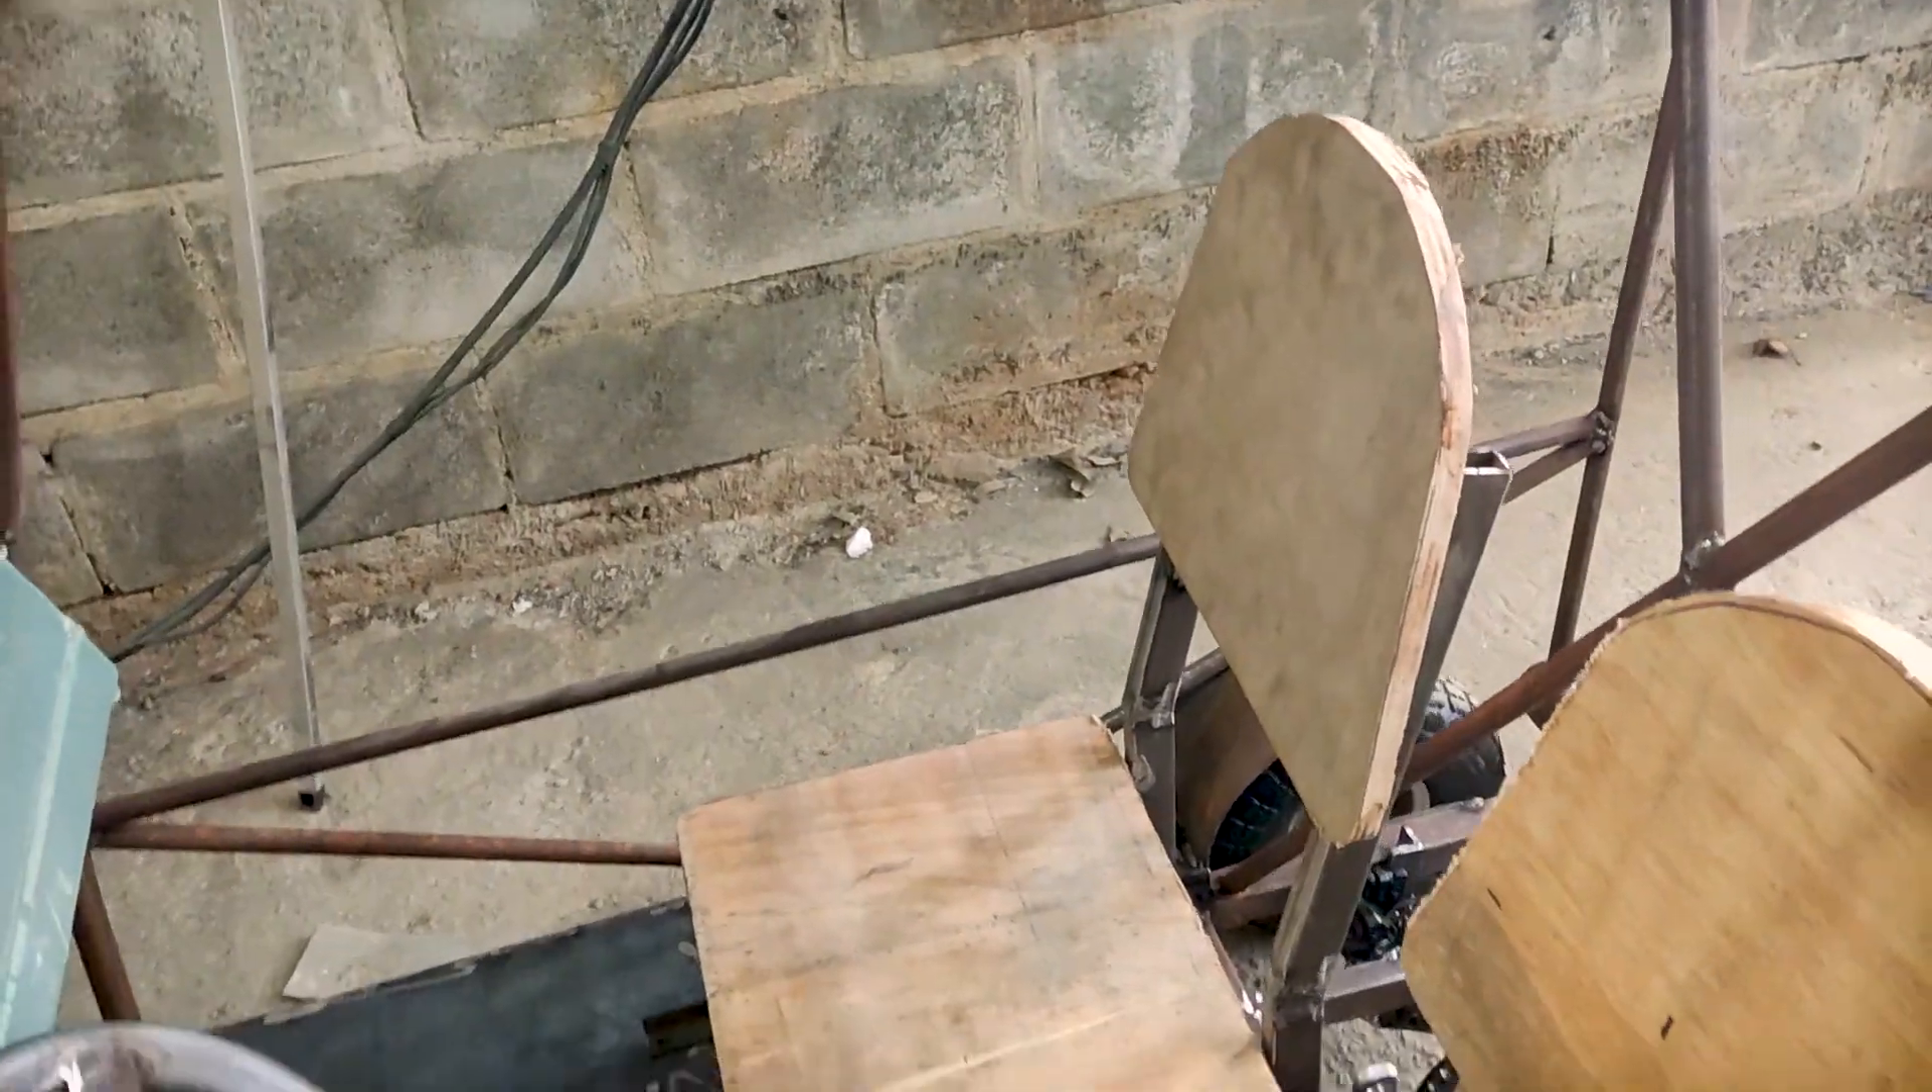O banco está solto ainda Tem que forrar esse banco ainda, colocar um estofado nele.